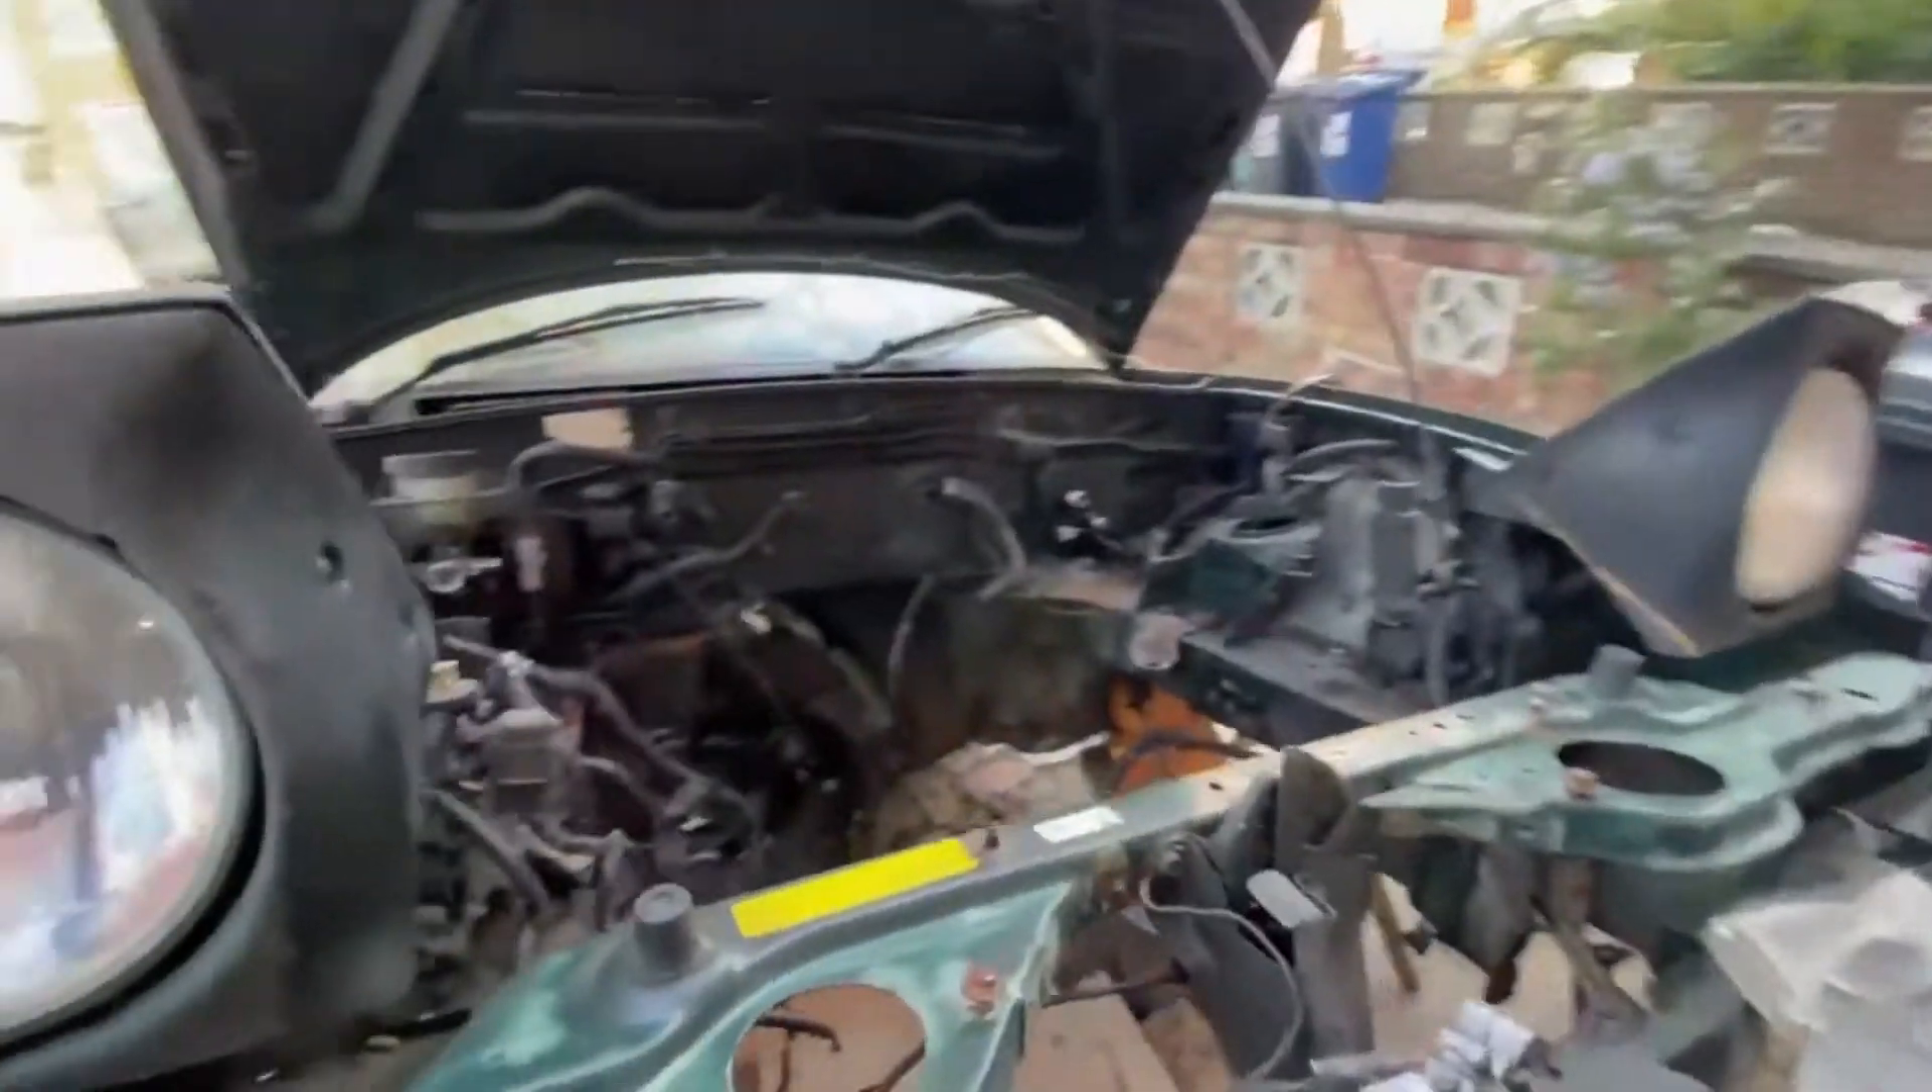We've done this part in here cleaned a bit and also i have um removed a lot of components from the engine bay like the air conditioning the radiator loads of other bits.